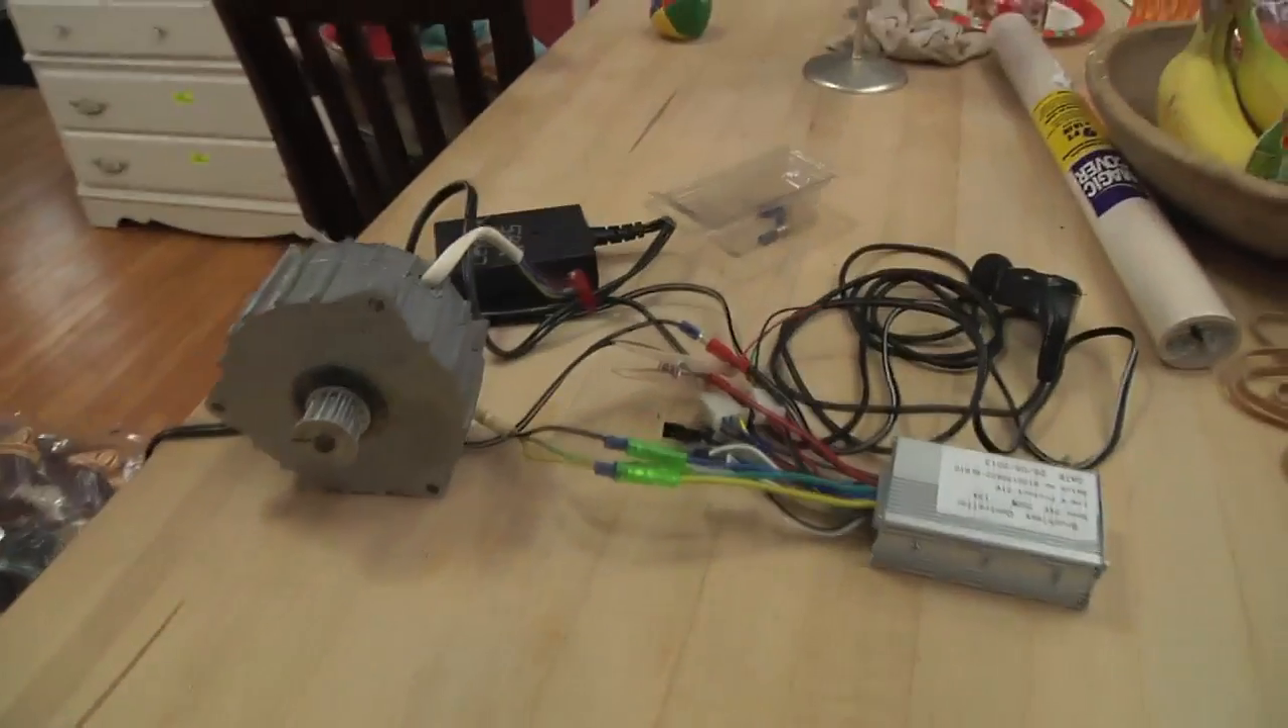I've taken the motor out already you can see it right here.